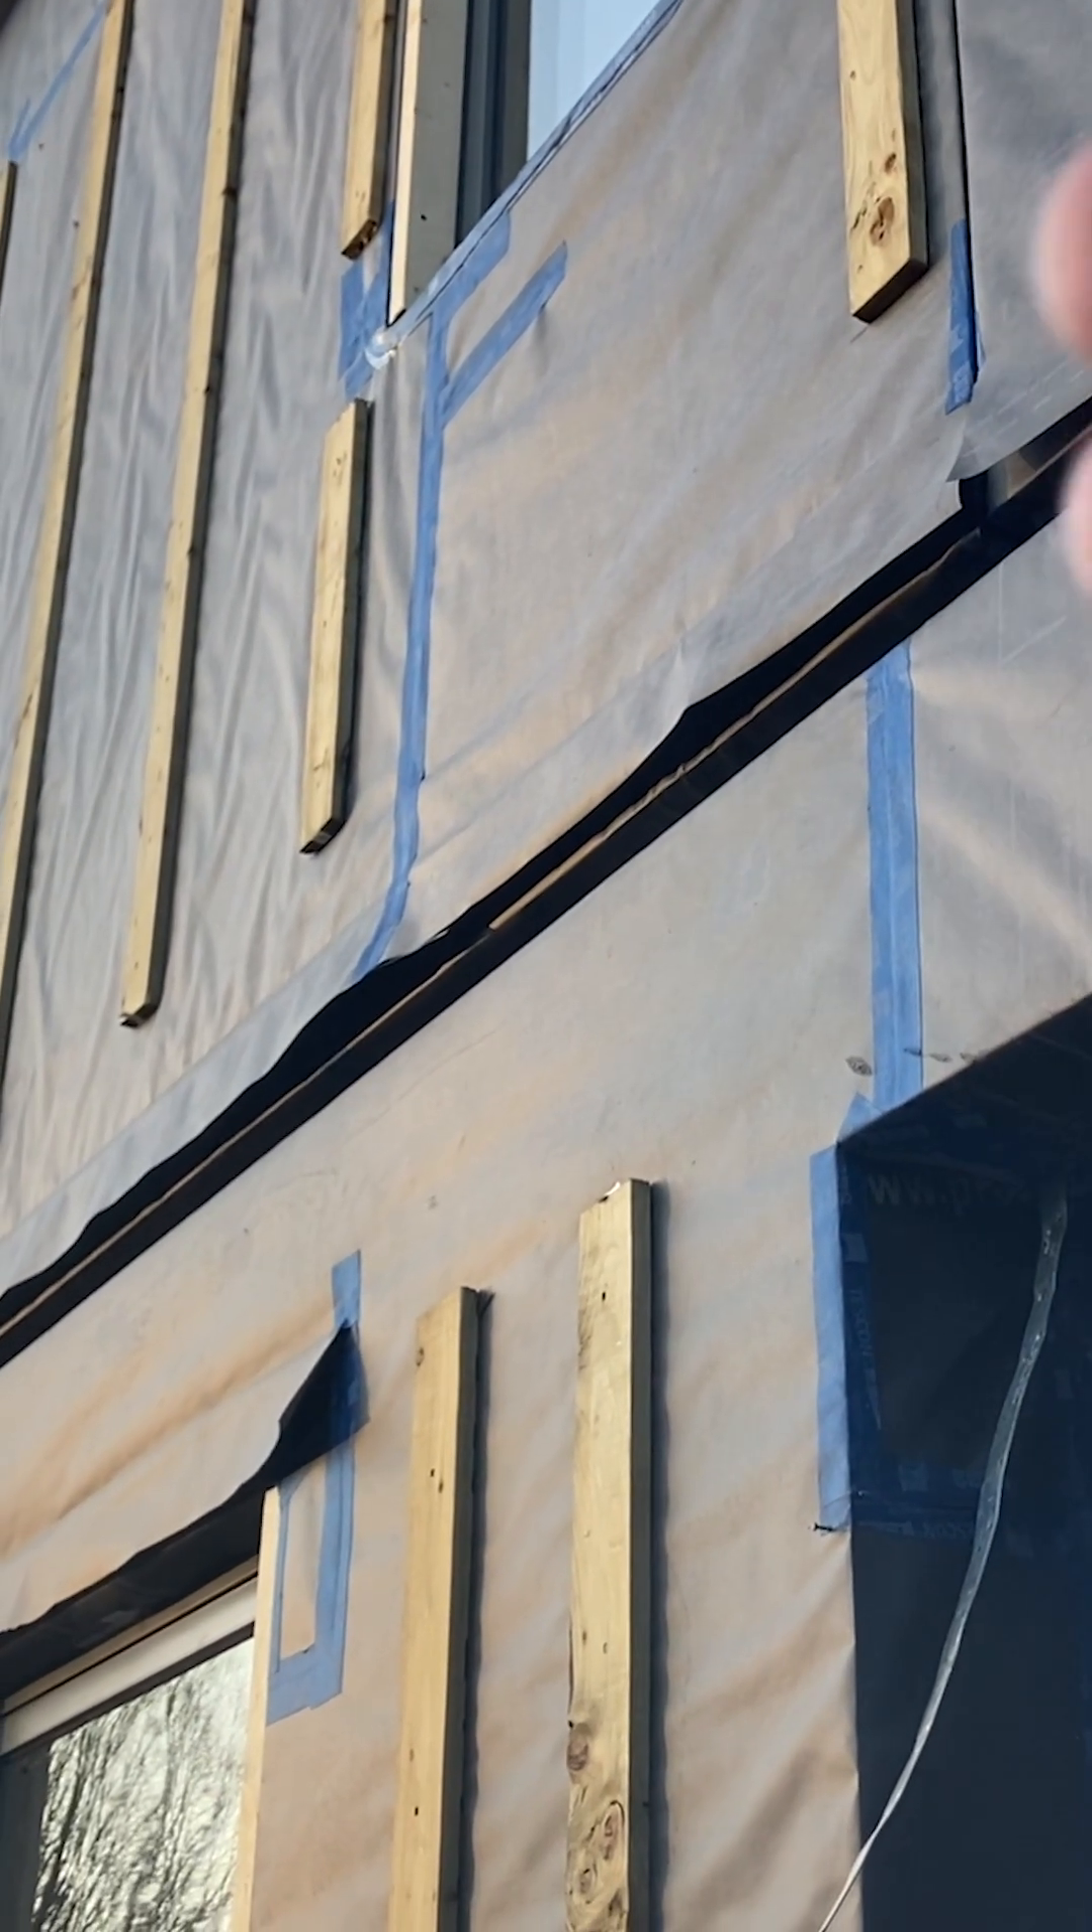This gap here you can see that's kind of between the two different modules.